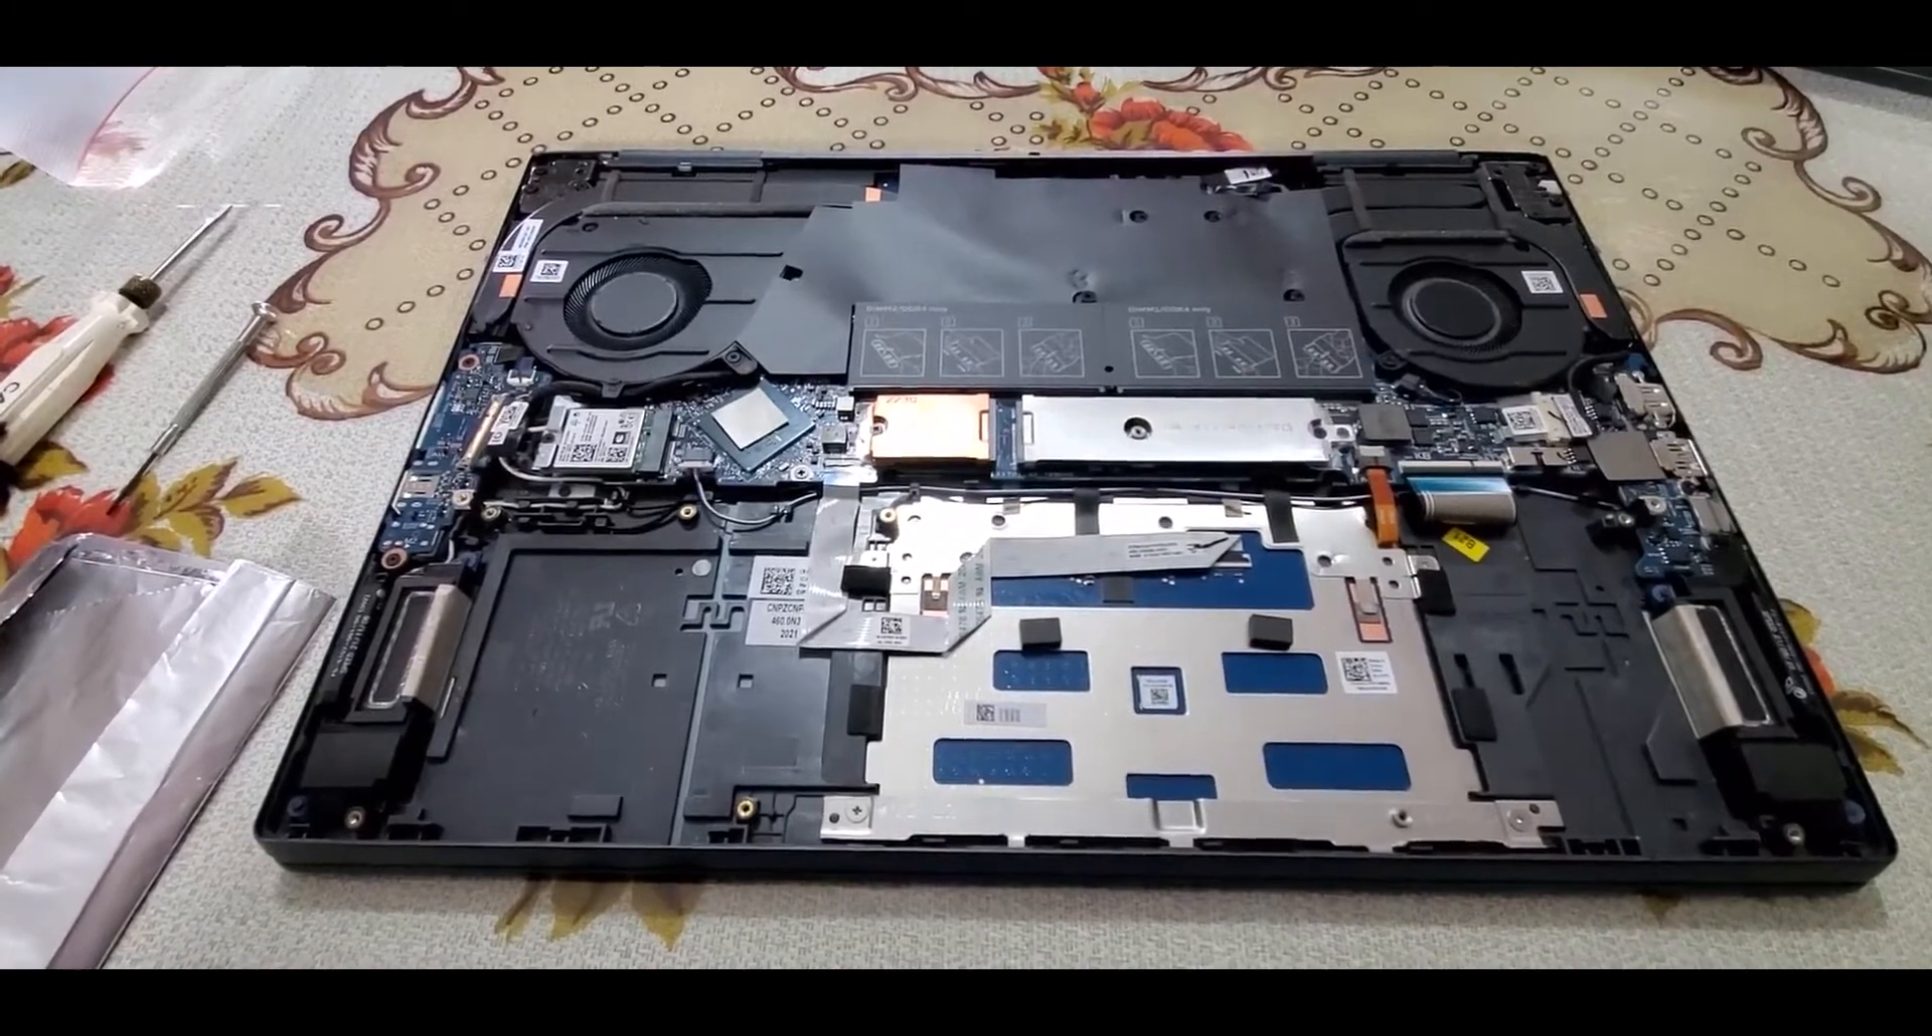So here guys, I have the new Dell Inspiron 610 already dismantled.